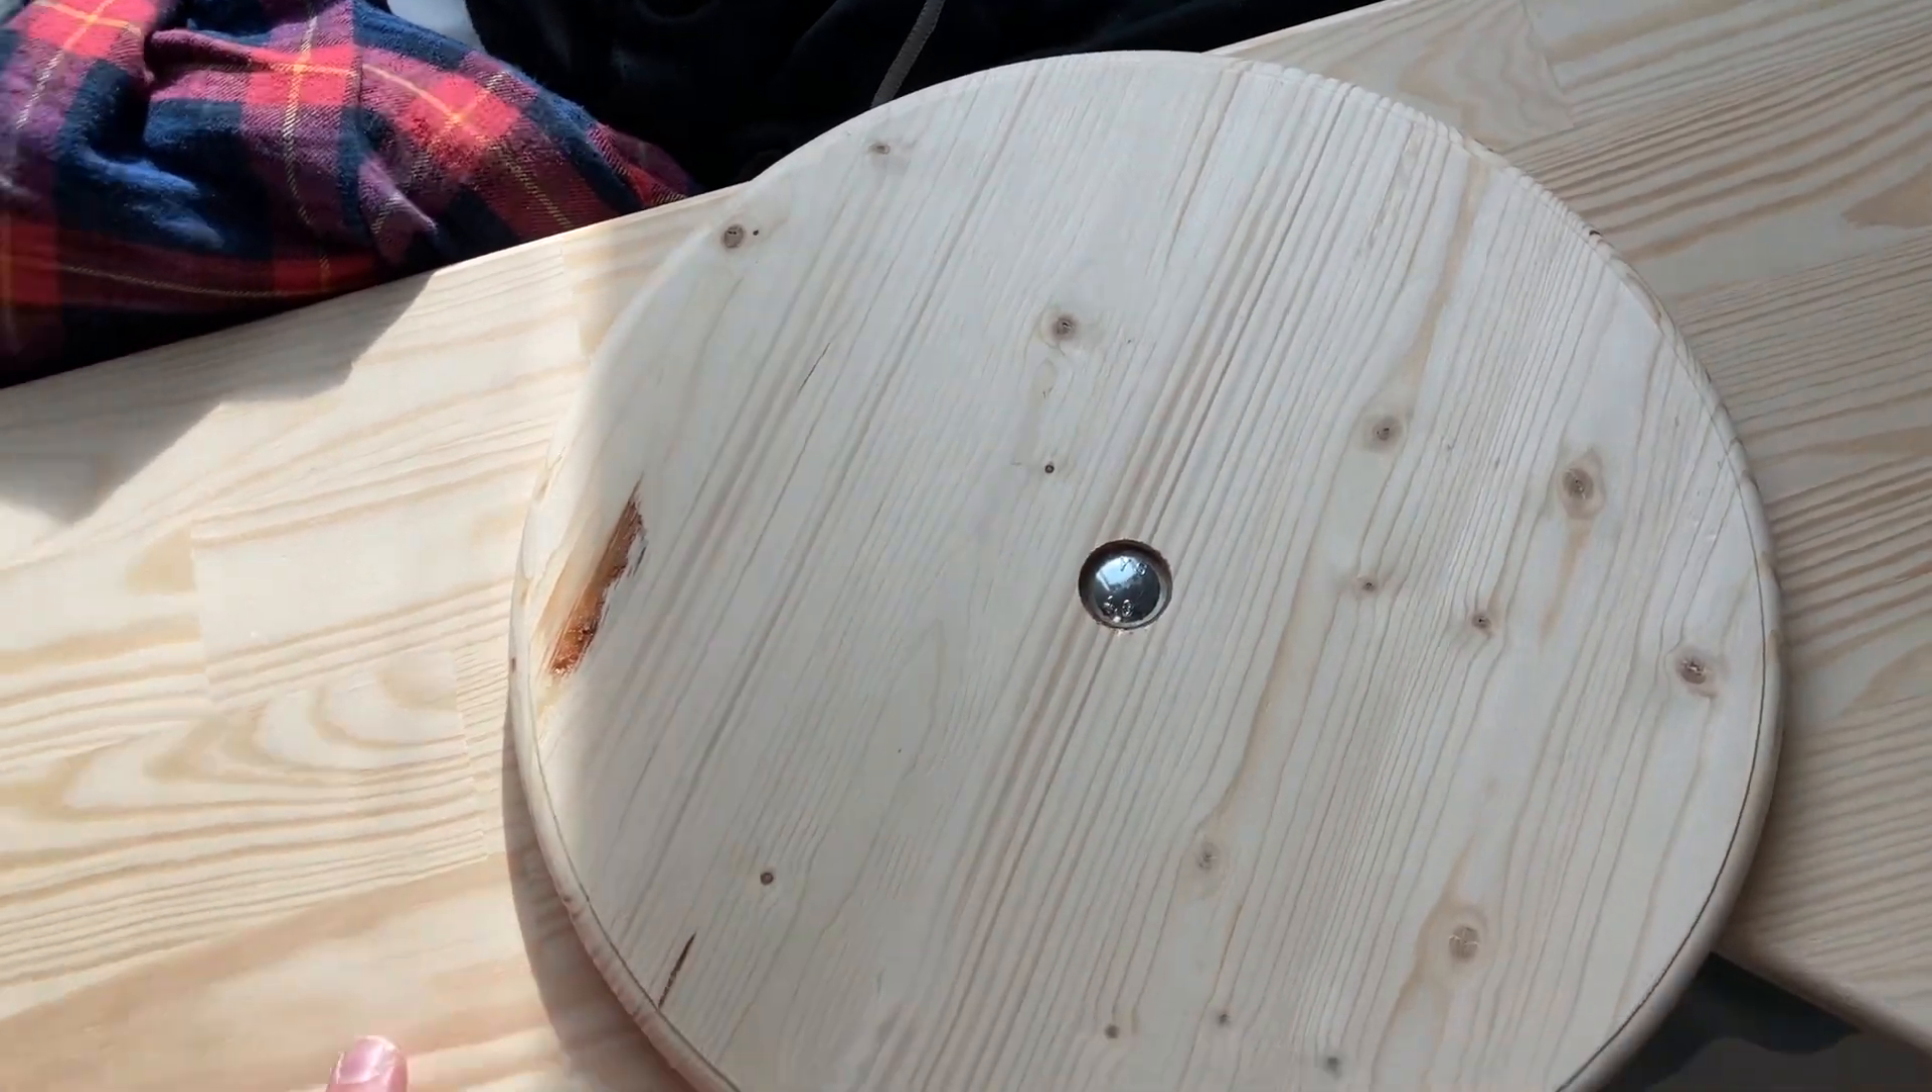This is the disc I cut out this morning with the lovely sort of routed edges. You can see that. Ah, so nice. I've countersunk a hole and put a coach bolt, hammered it in so it stays as a pivot.